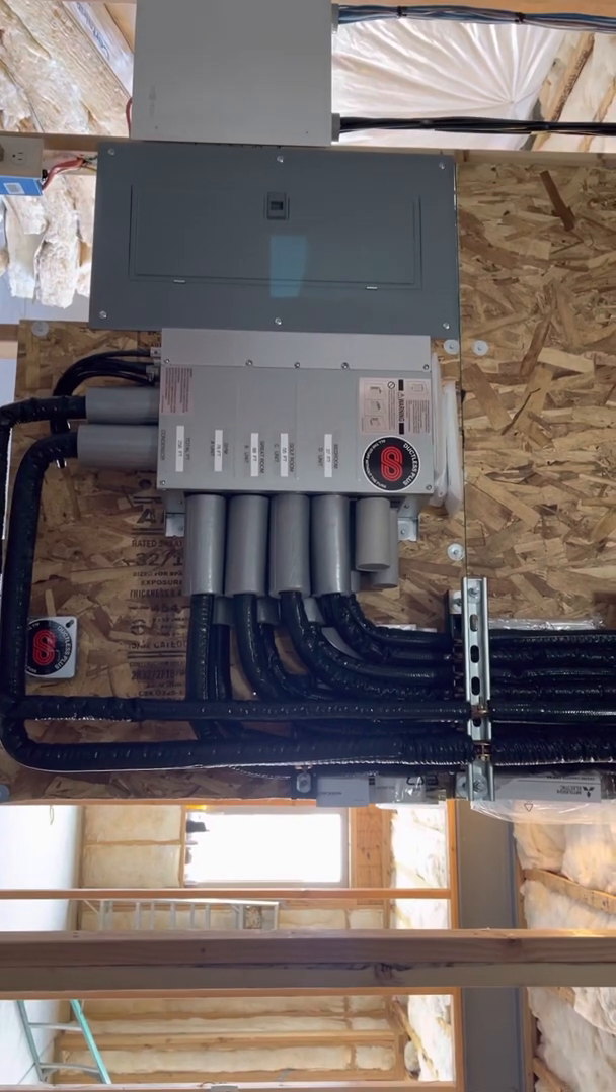This is our end product here. This is the branch box completely installed, ready to go into all the ceiling cassettes.